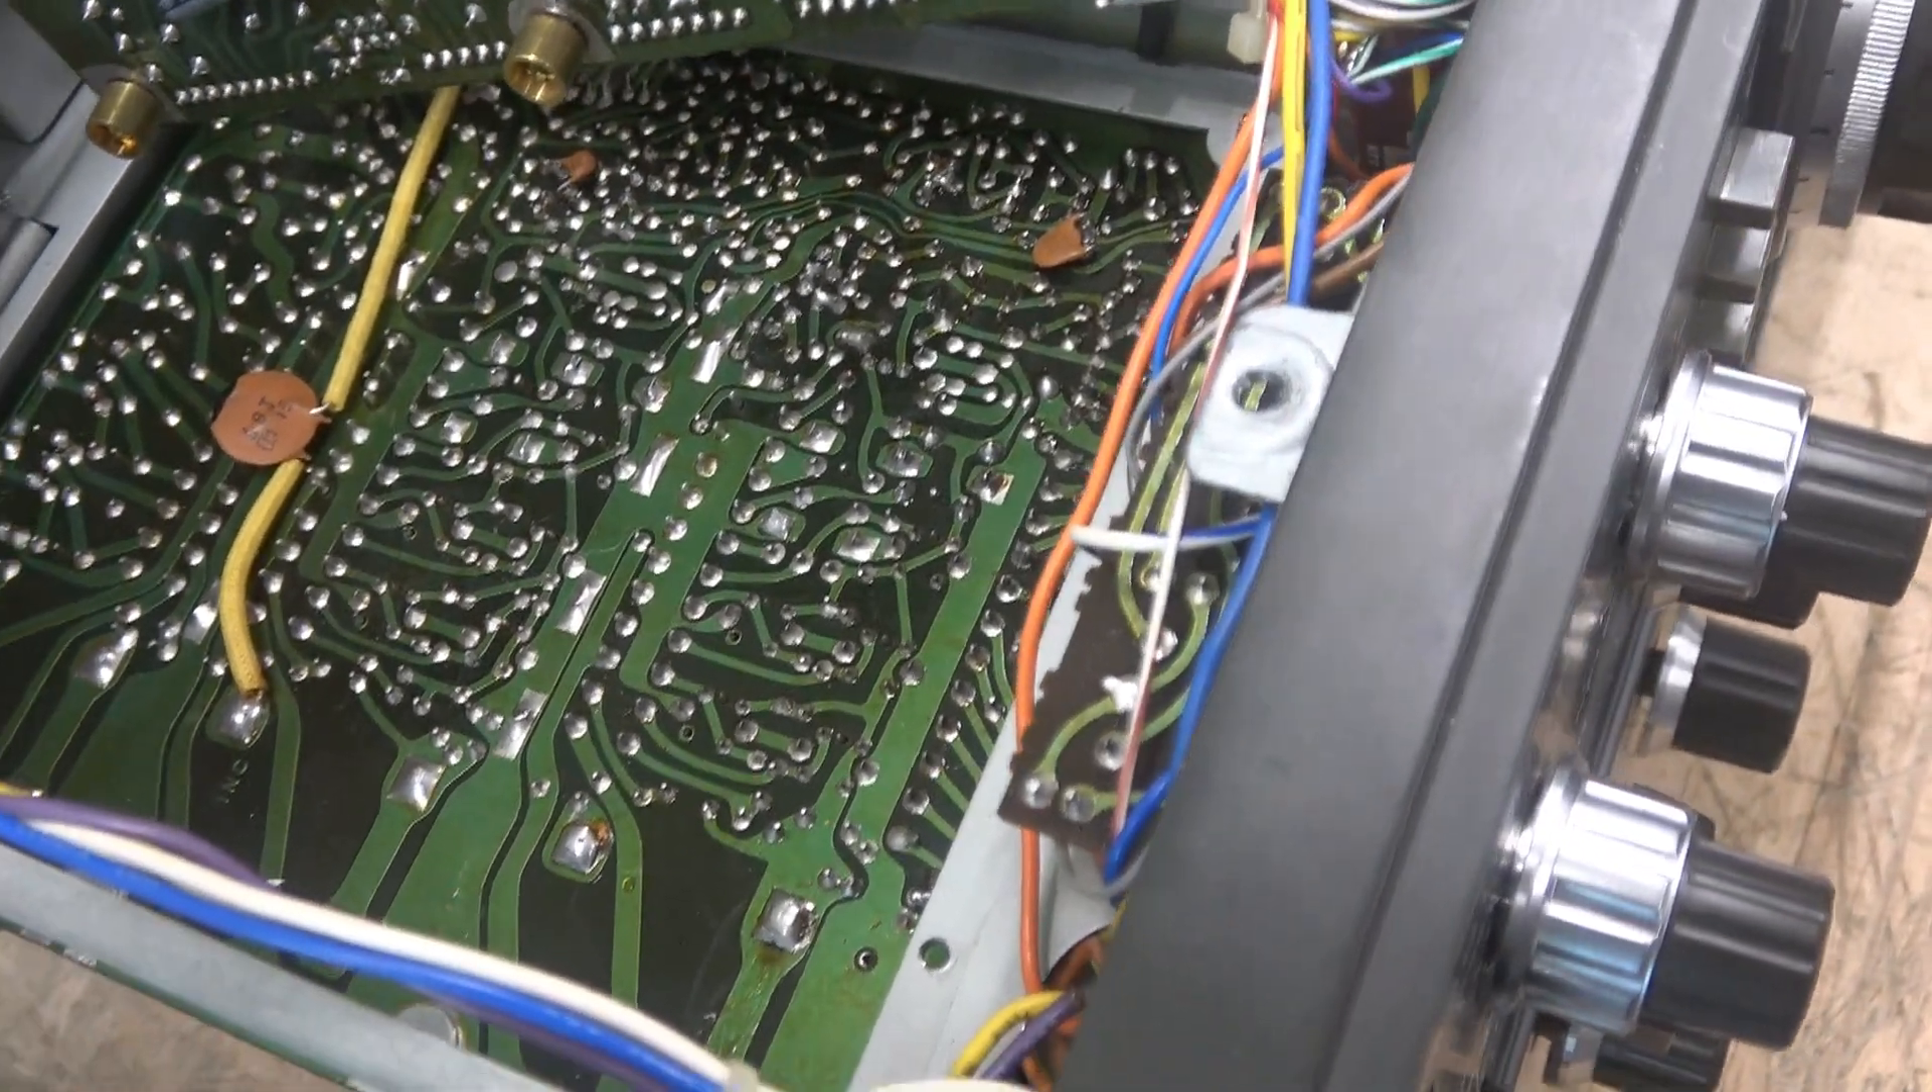All right the plate is removed. Now you can see the bottom of the RF board.